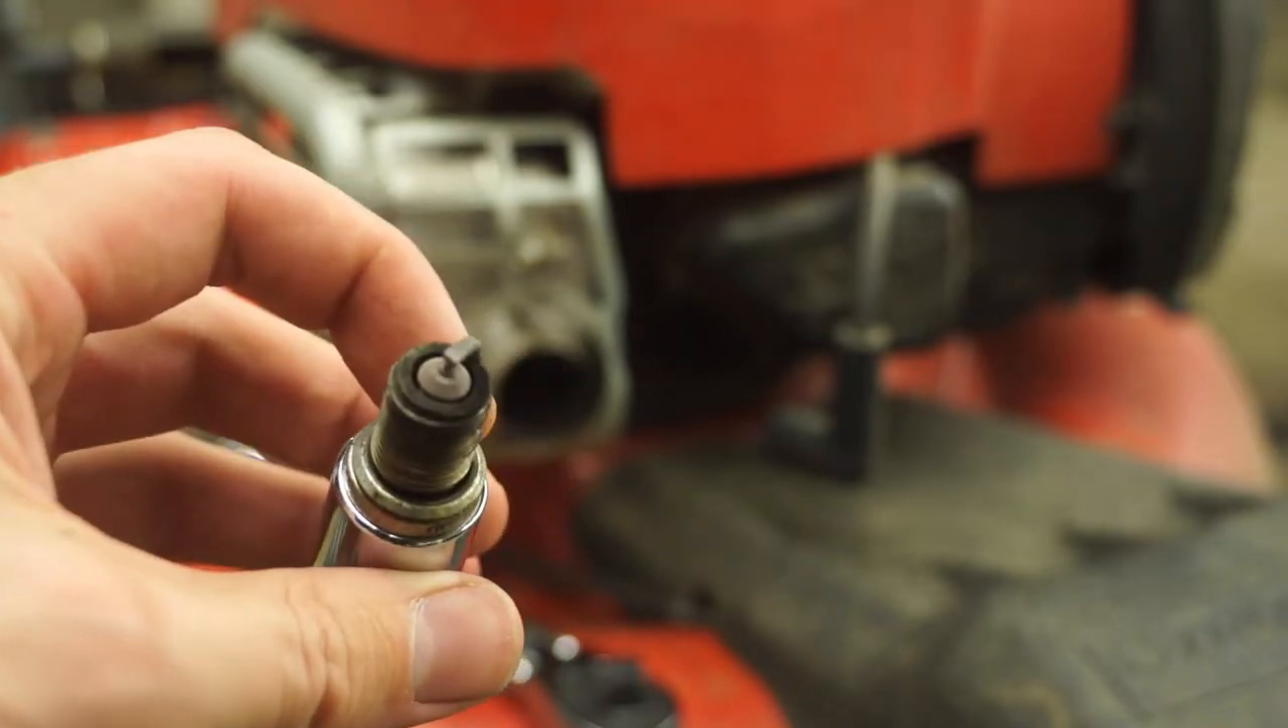And there we go out comes the plug.